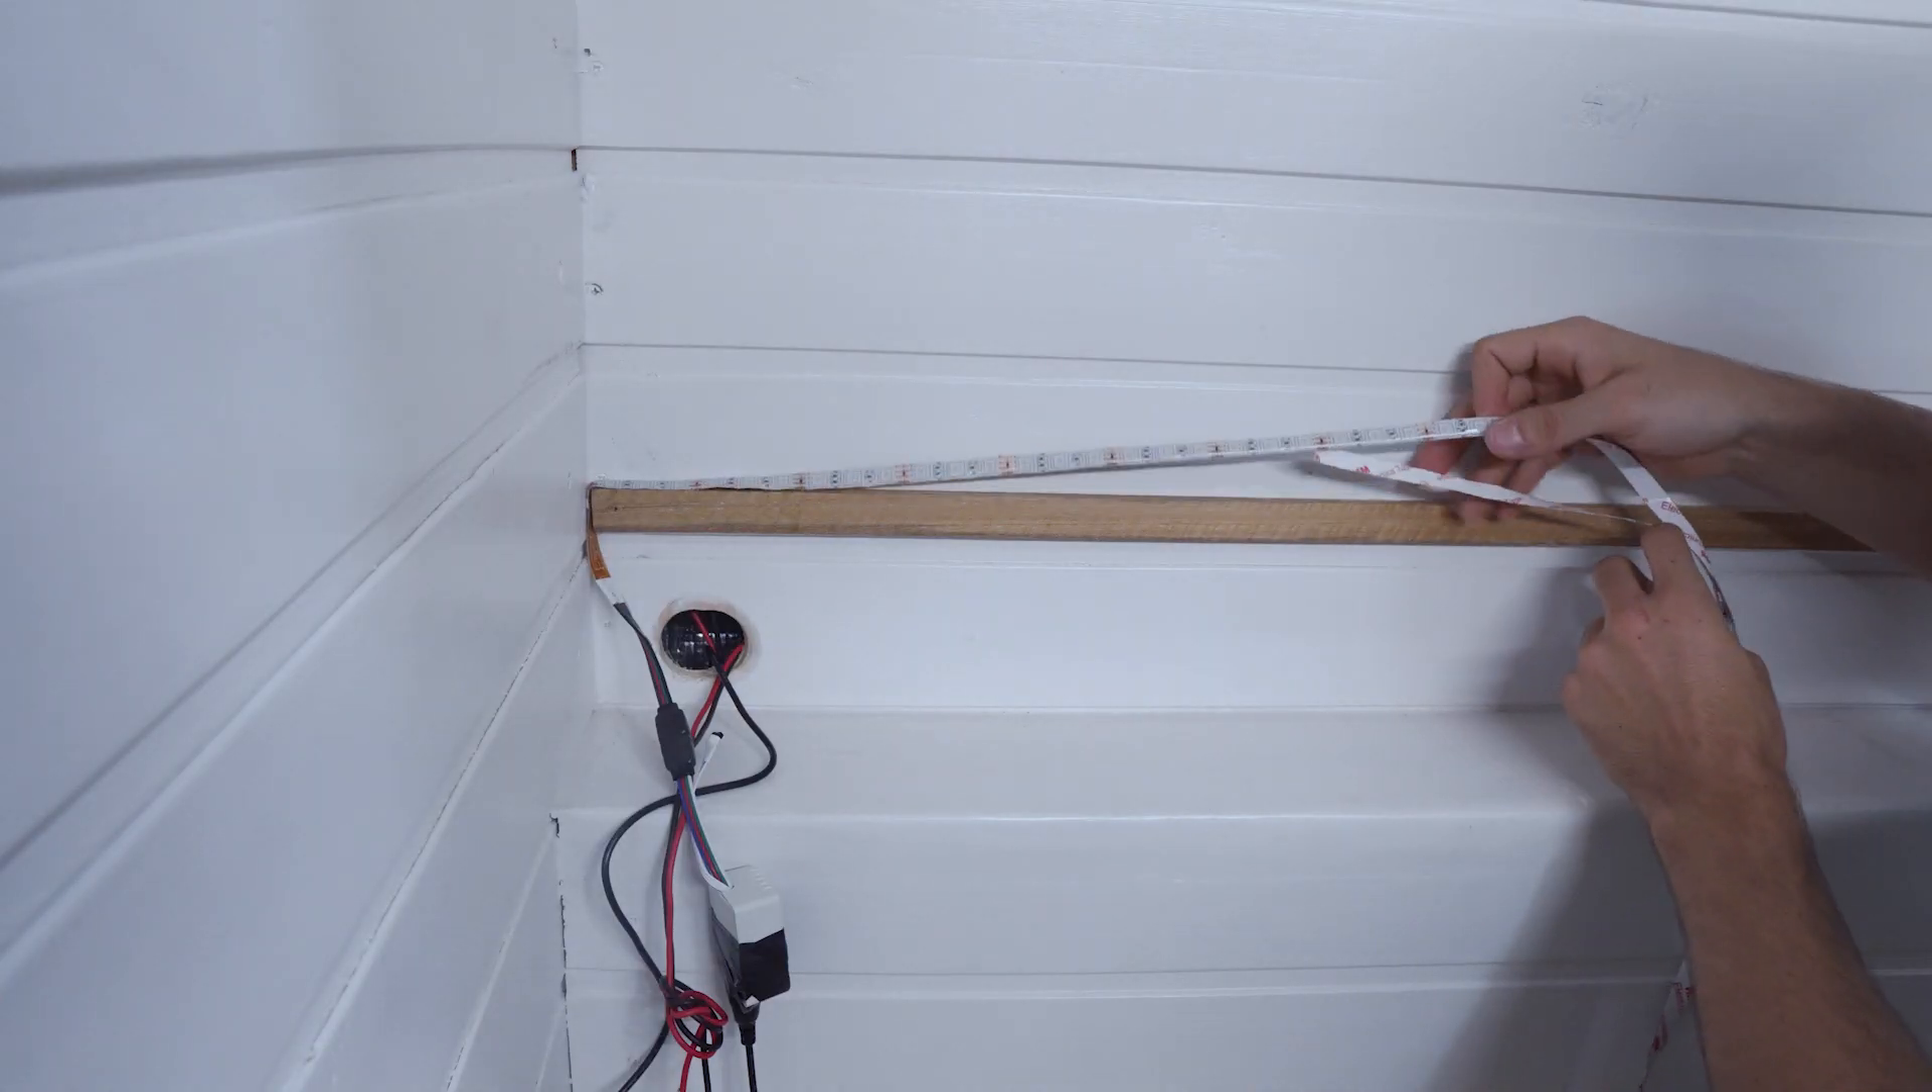Com a ripa de madeira no lugar A gente já pode começar a posicionar a fita de LED.